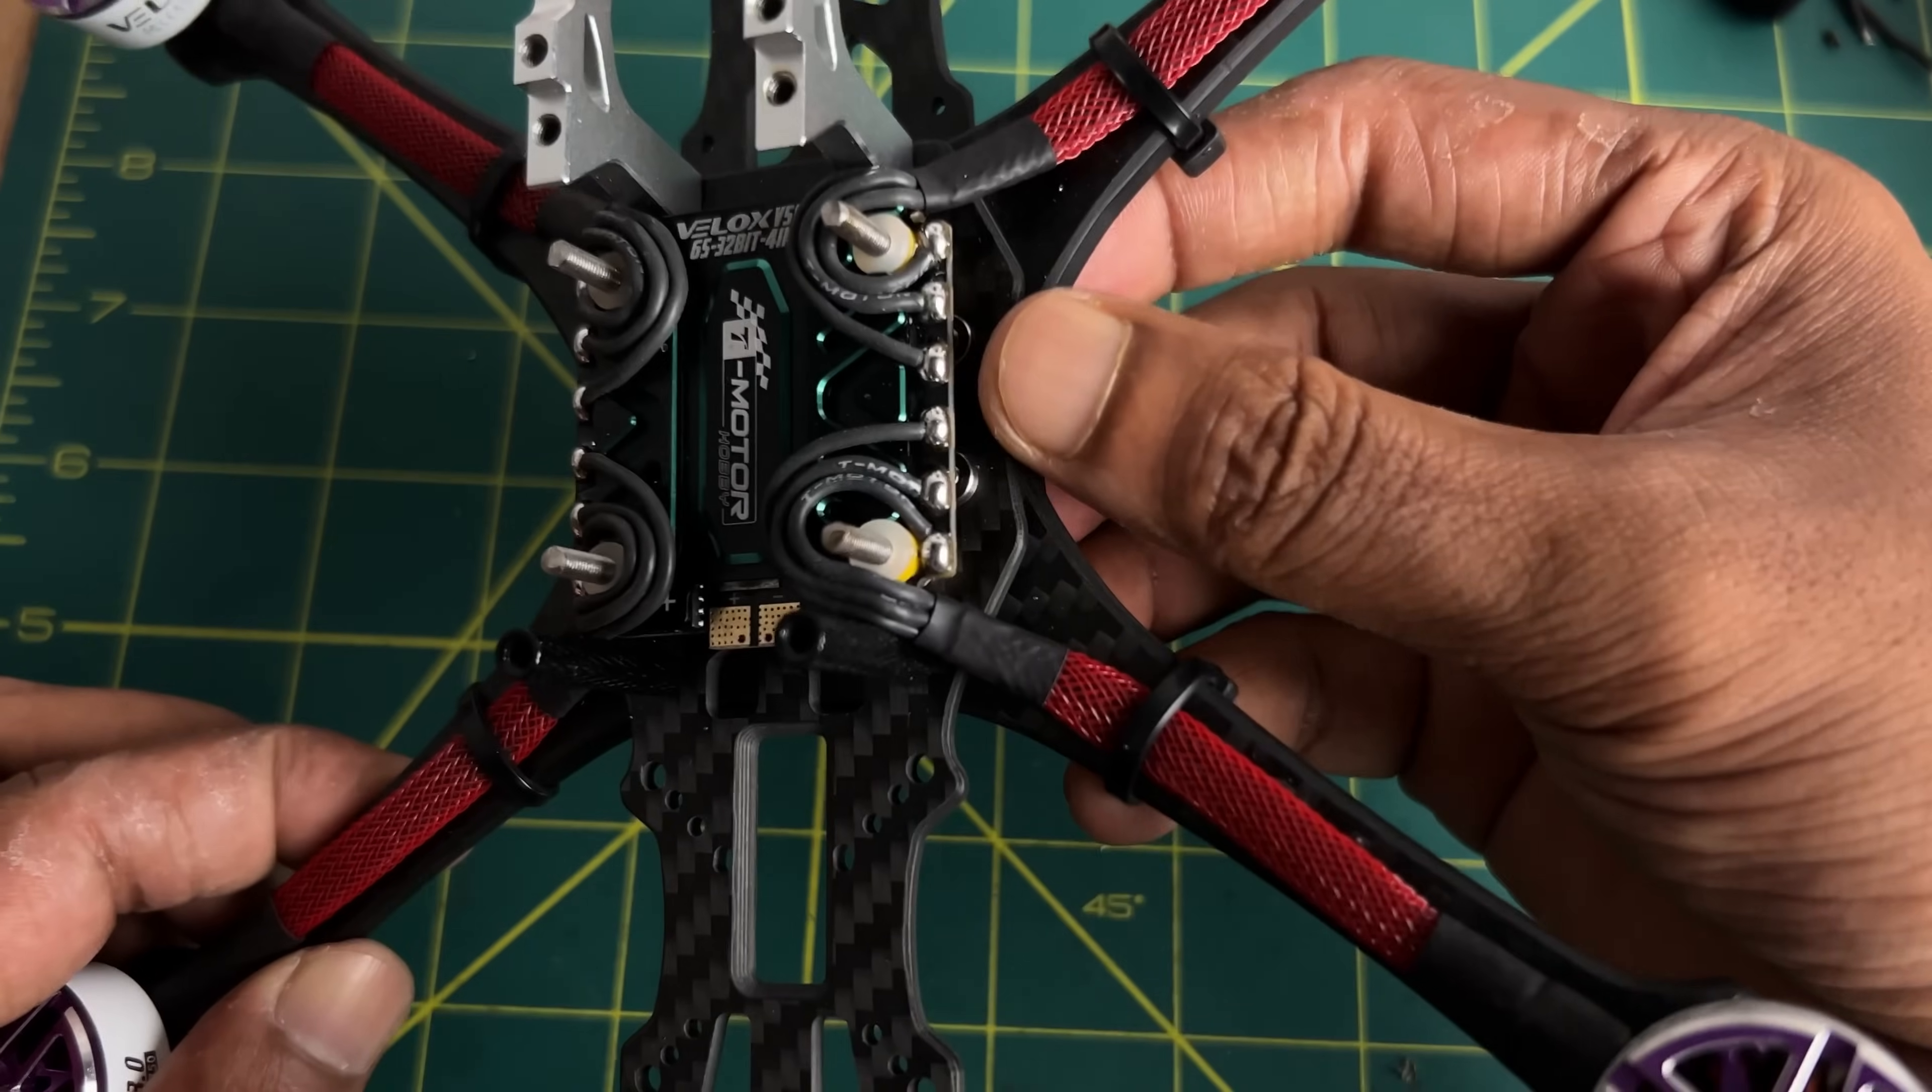After connecting all the motor wires, it looks really really nice.